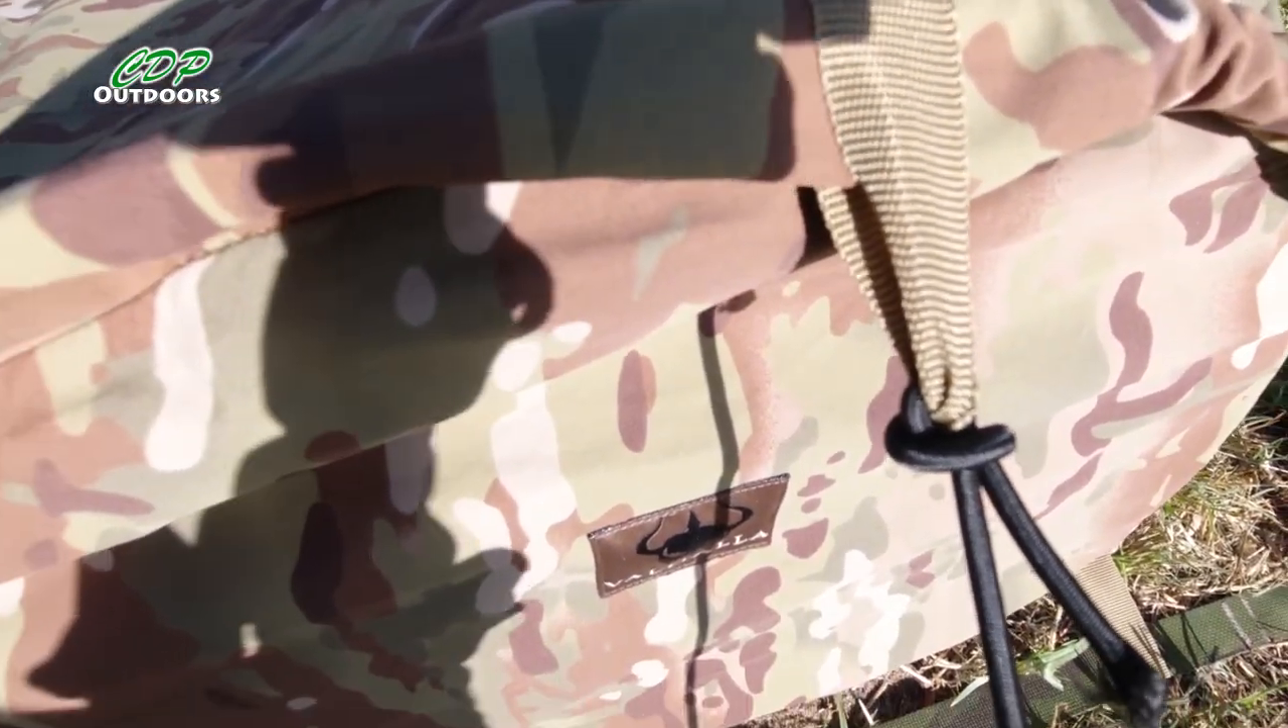That bungee's gone up to that tie-out point.